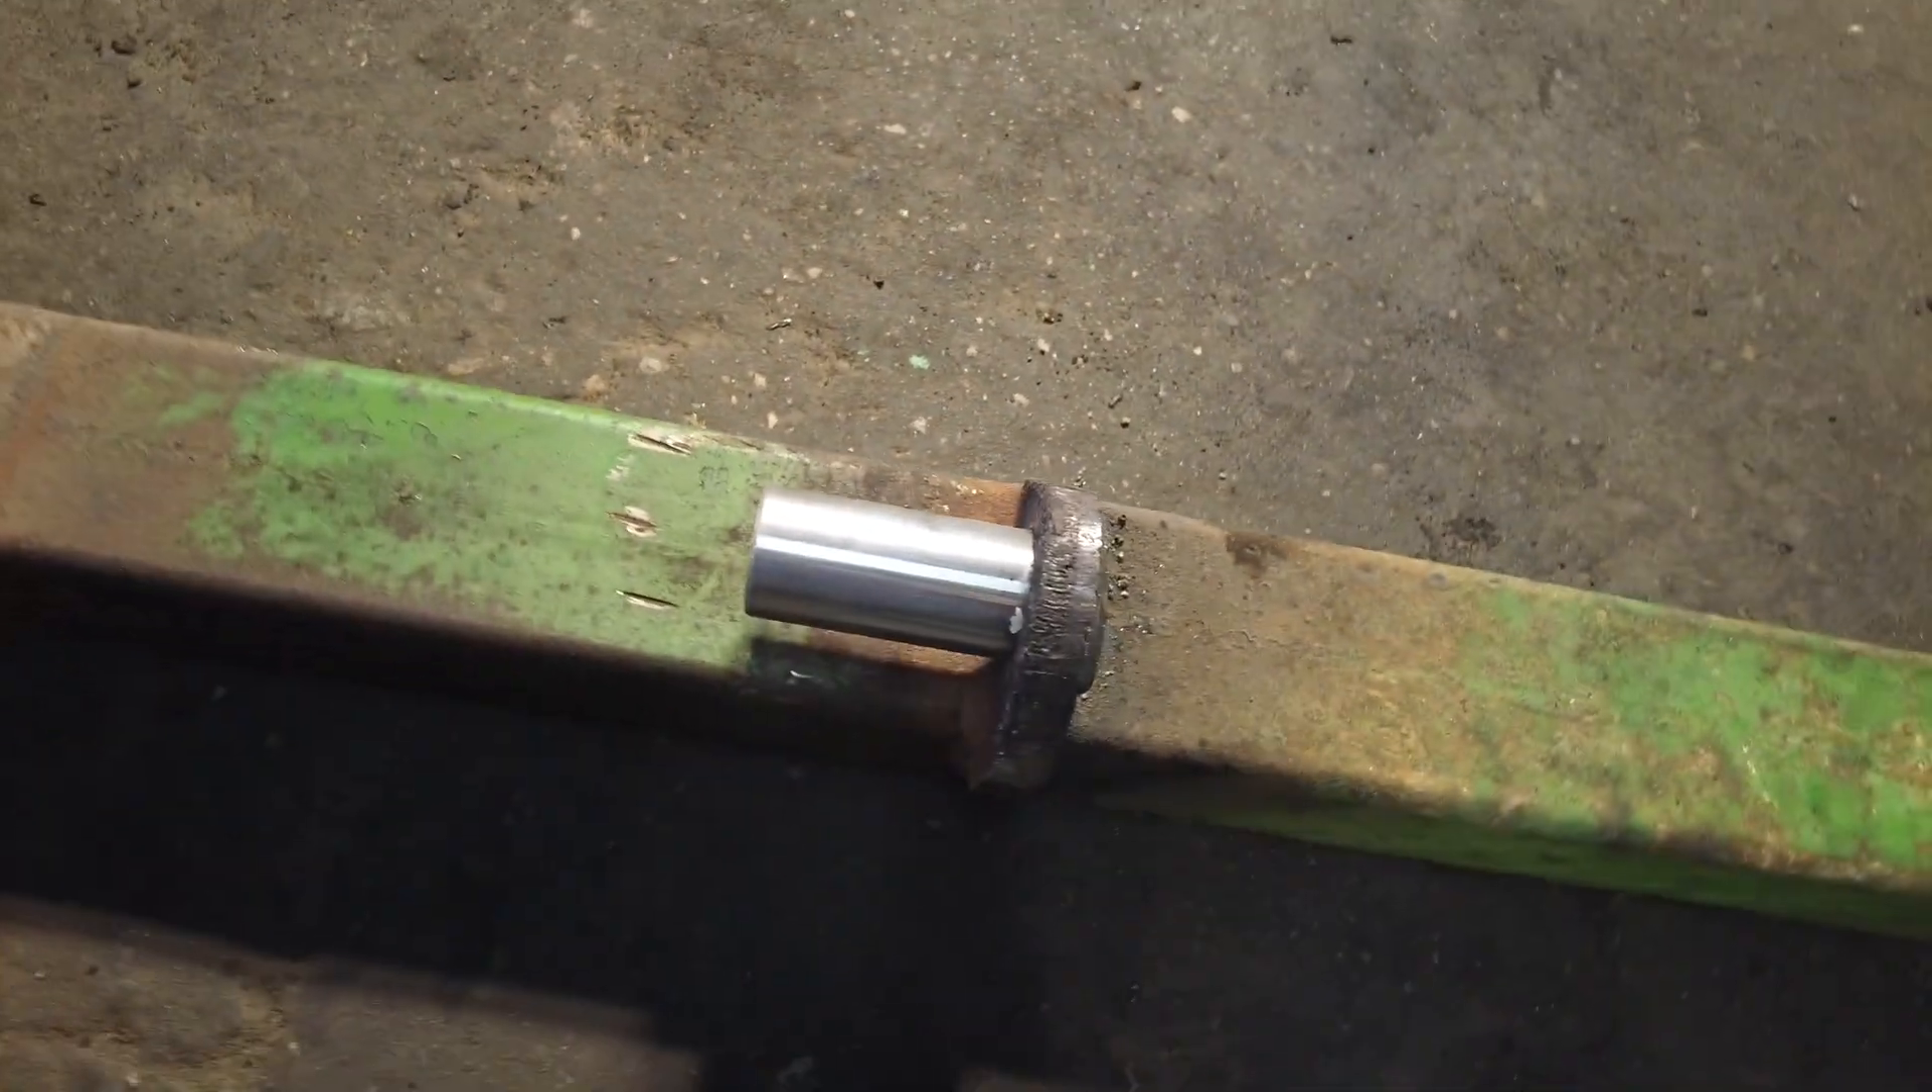Zobaczcie Czopy już mam wspawane Tak jak widać.